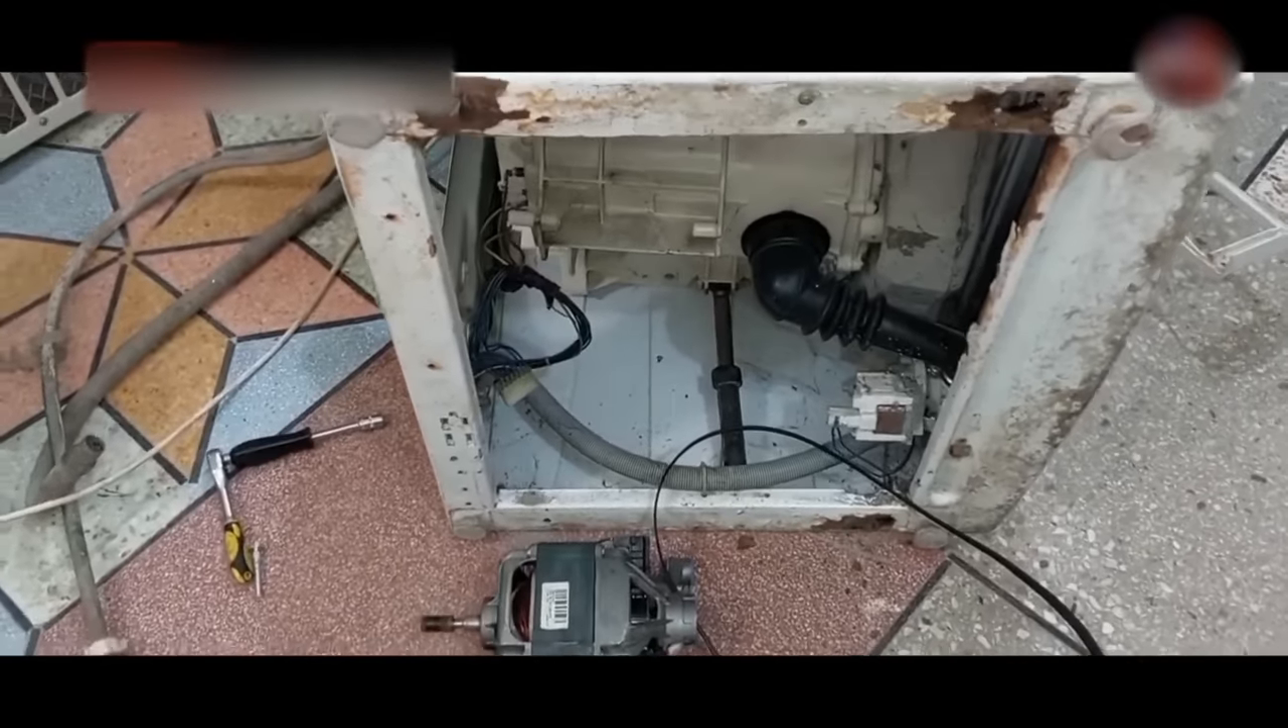Now you can see I have opened the motor from its body.